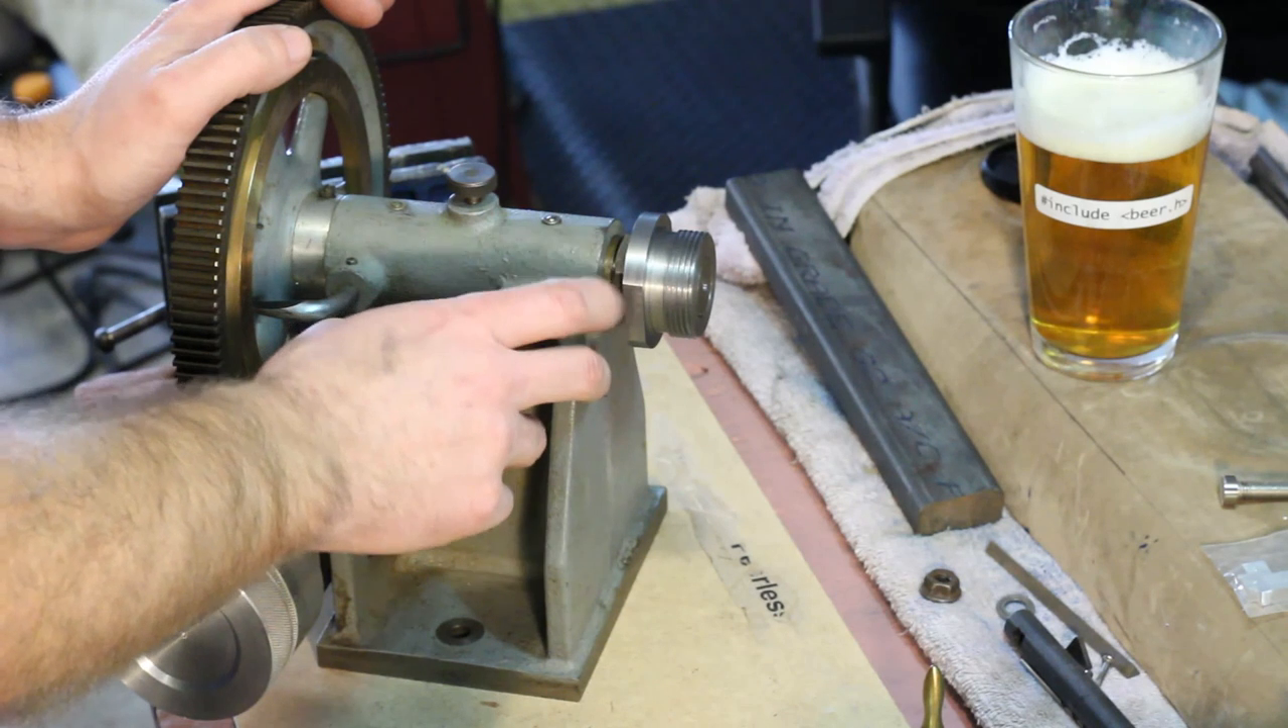First and foremost you can see I've got a spindle adapter on the front here.